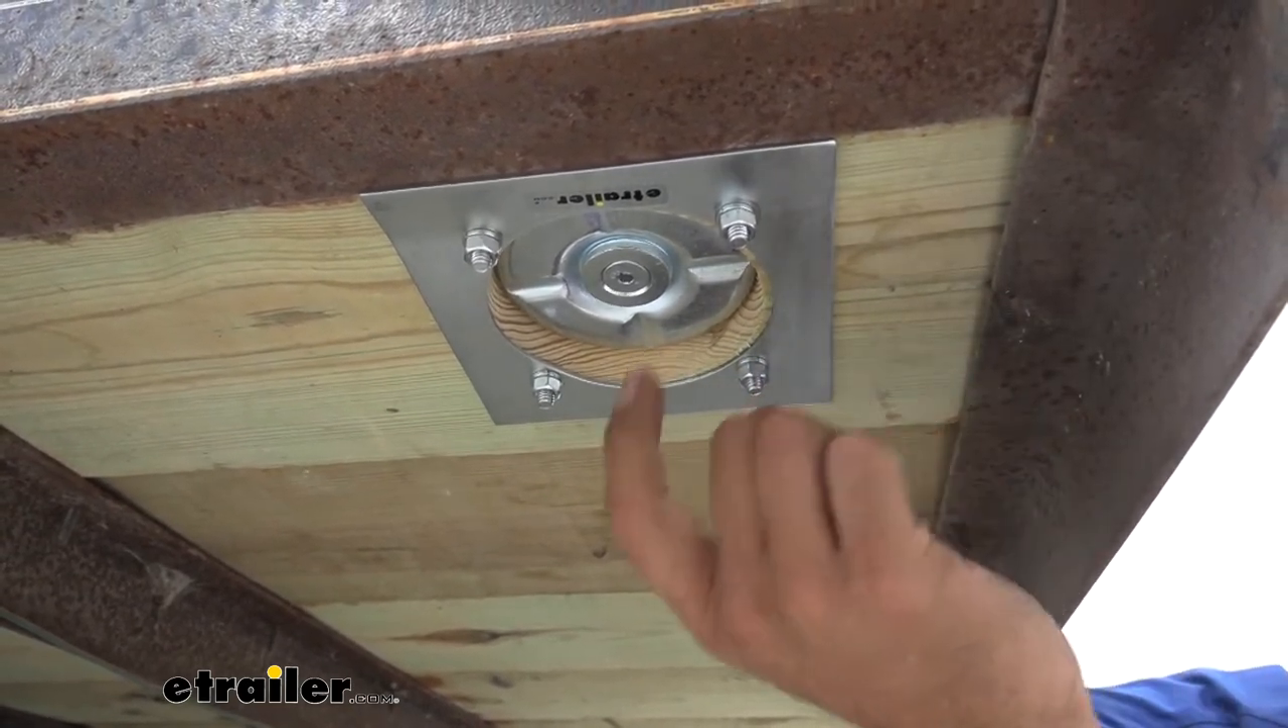See the bolts pass all the way through.